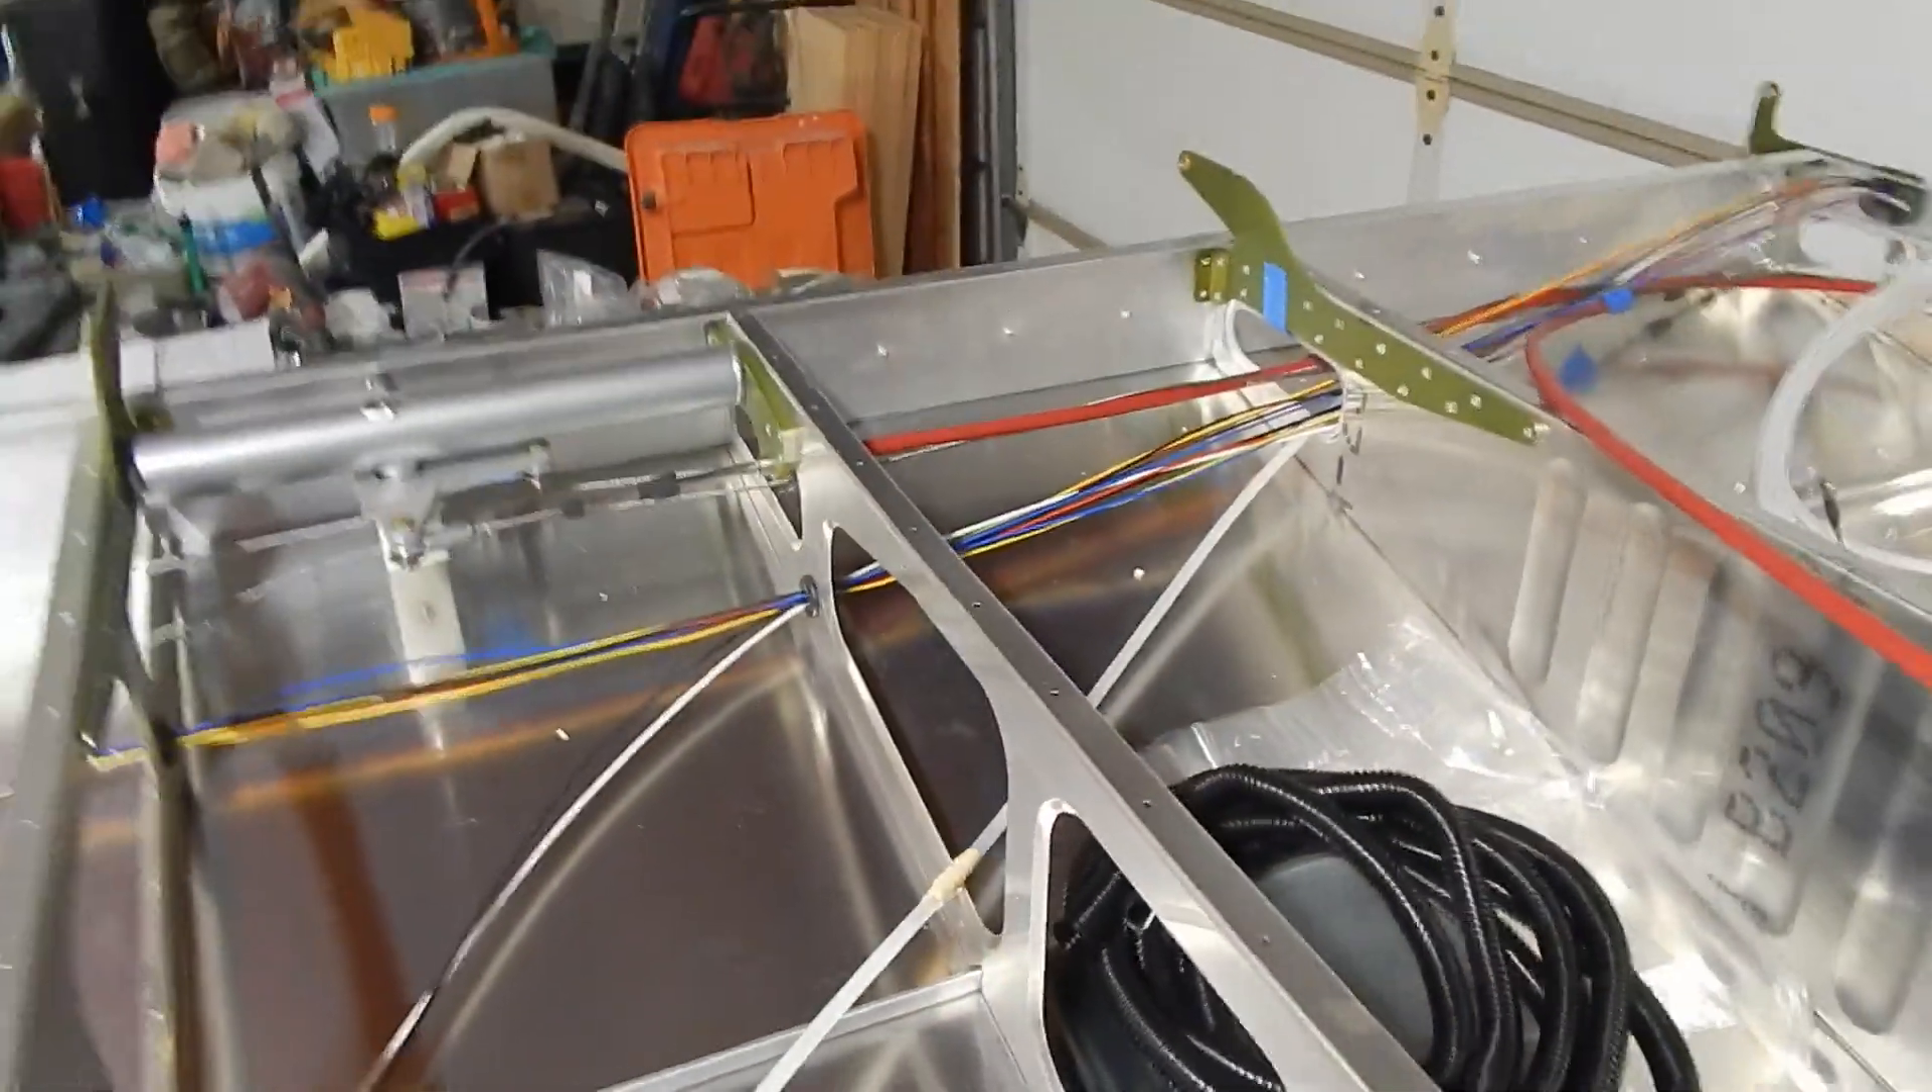I've got to figure out how I'm going to tie my wires at this point I've just got them run.